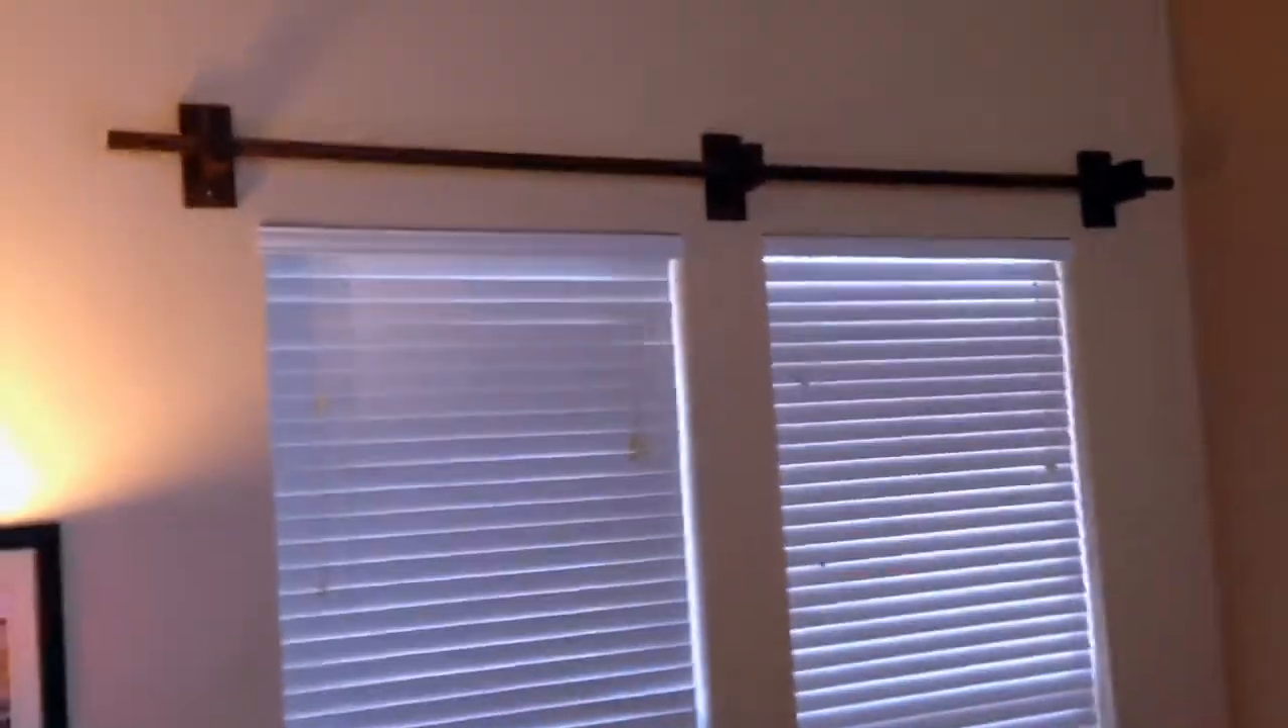We don't have the hangers the curtains hung yet.